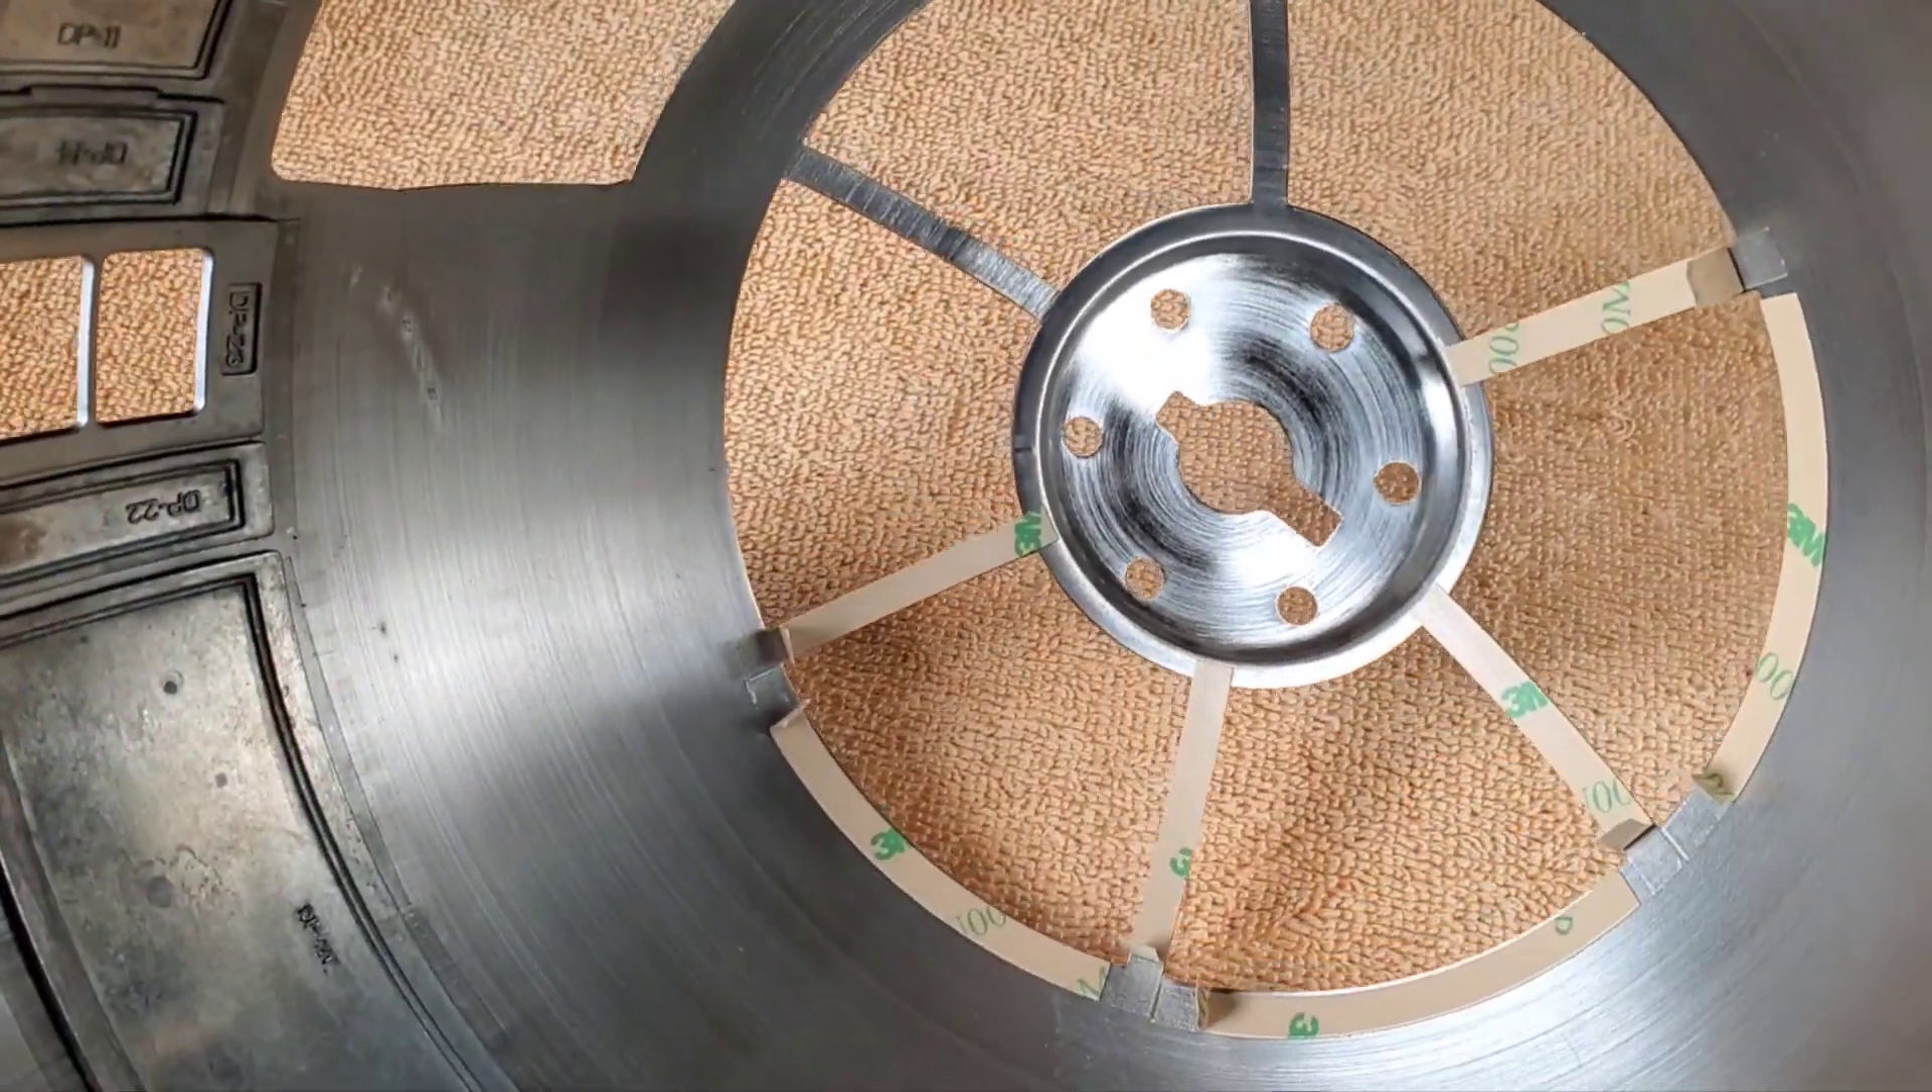Now you'll see i already installed the tape.